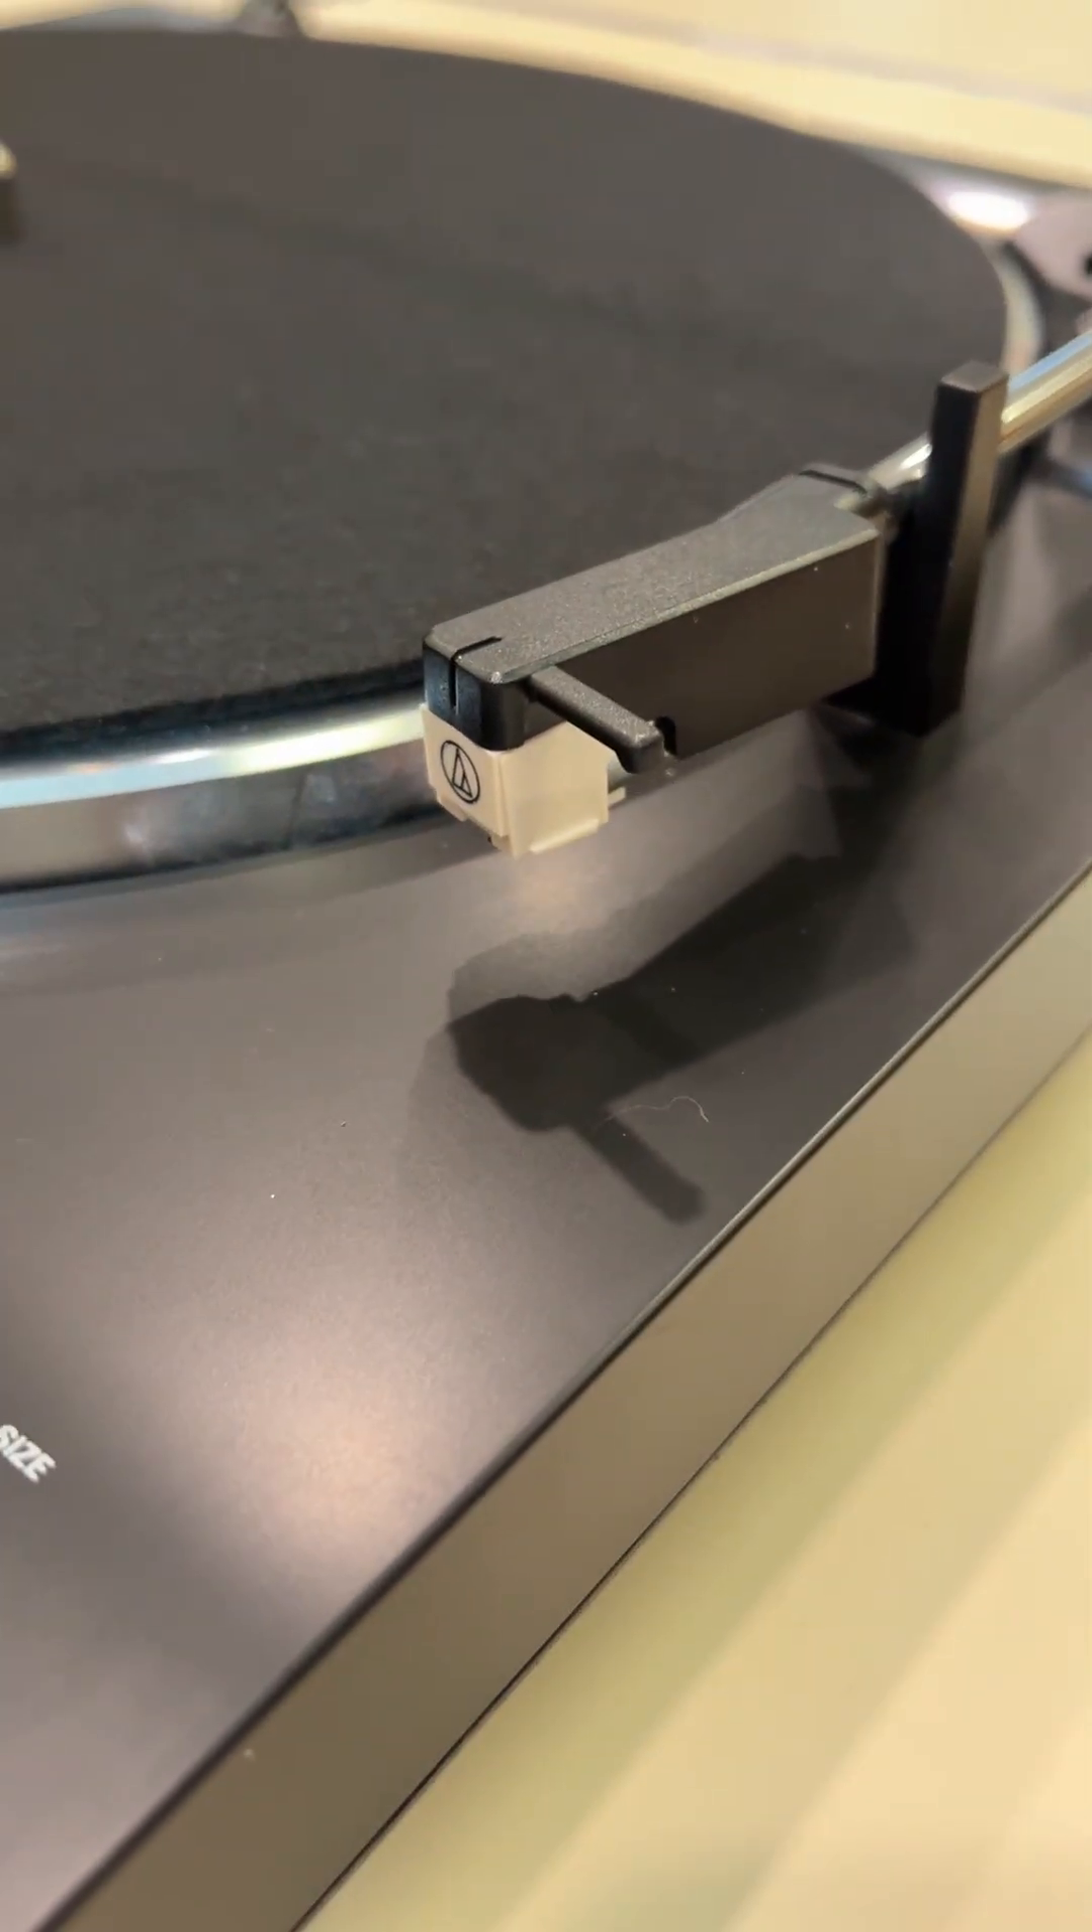So if you look at it now, you'll notice that where the white and the black meet, it's flush both on the sides and at the front. That is a fully seated stylus assembly.